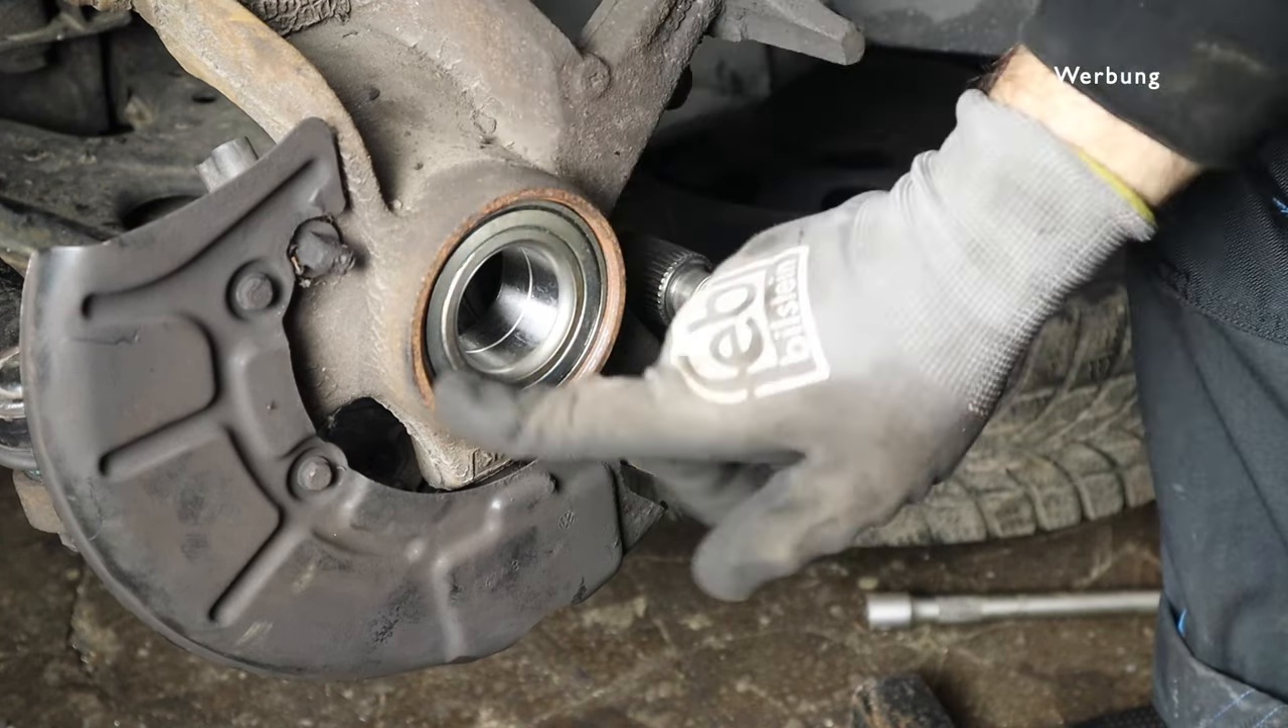Das radlager ist drin sieht super aus muss ich sagen.